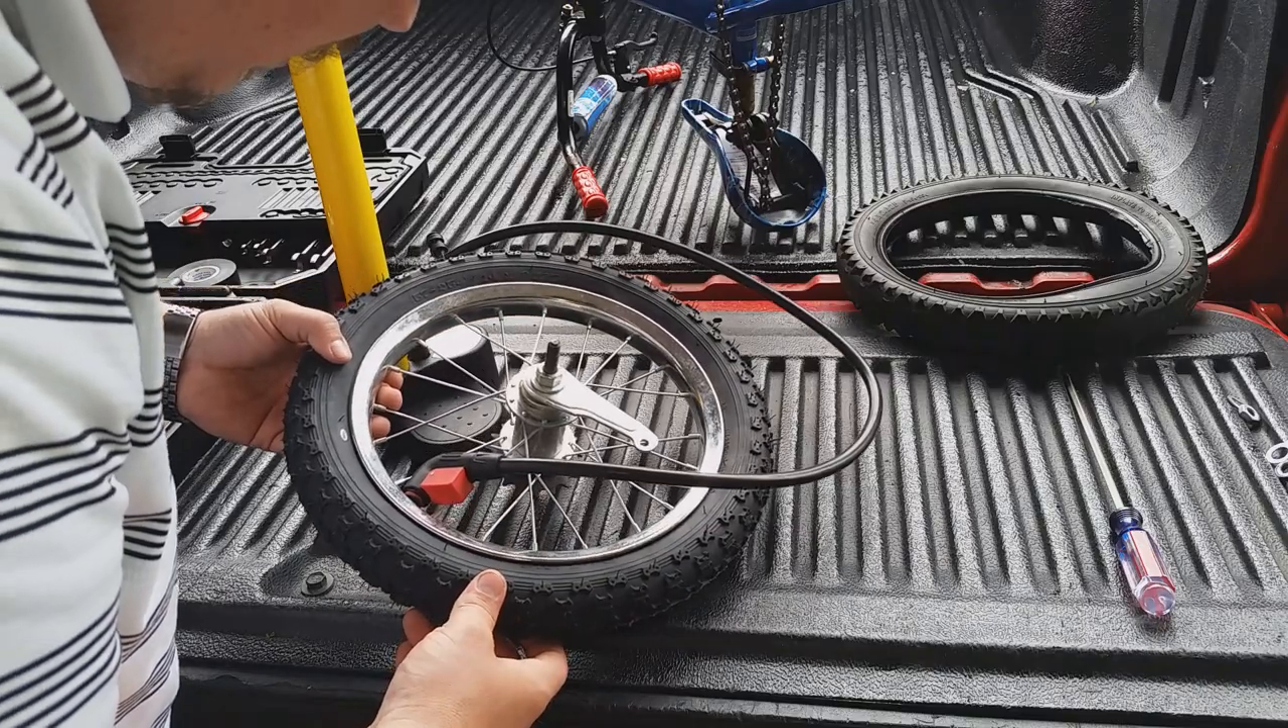Now we've got the tire completely on the rim.